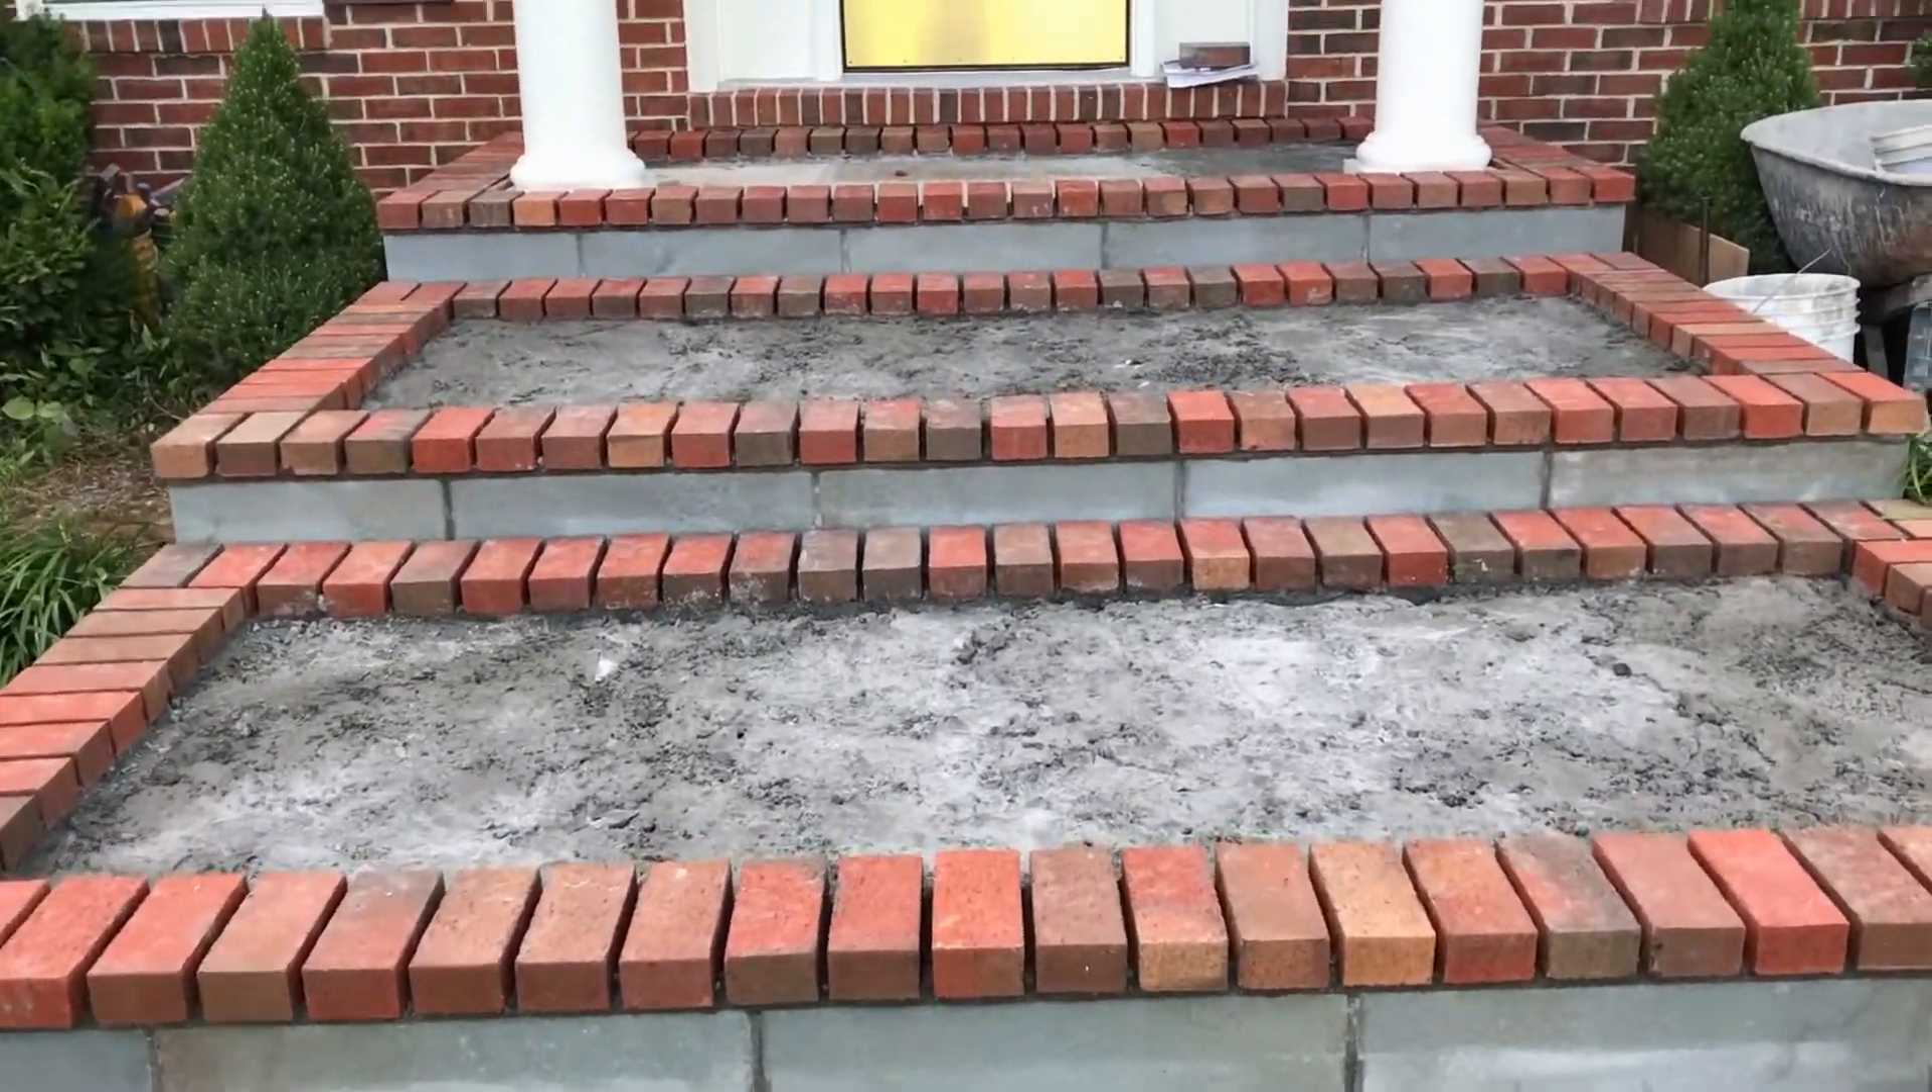The contractor has put on the stones on the step fronts and then has put in the brick borders on each of the step landings.